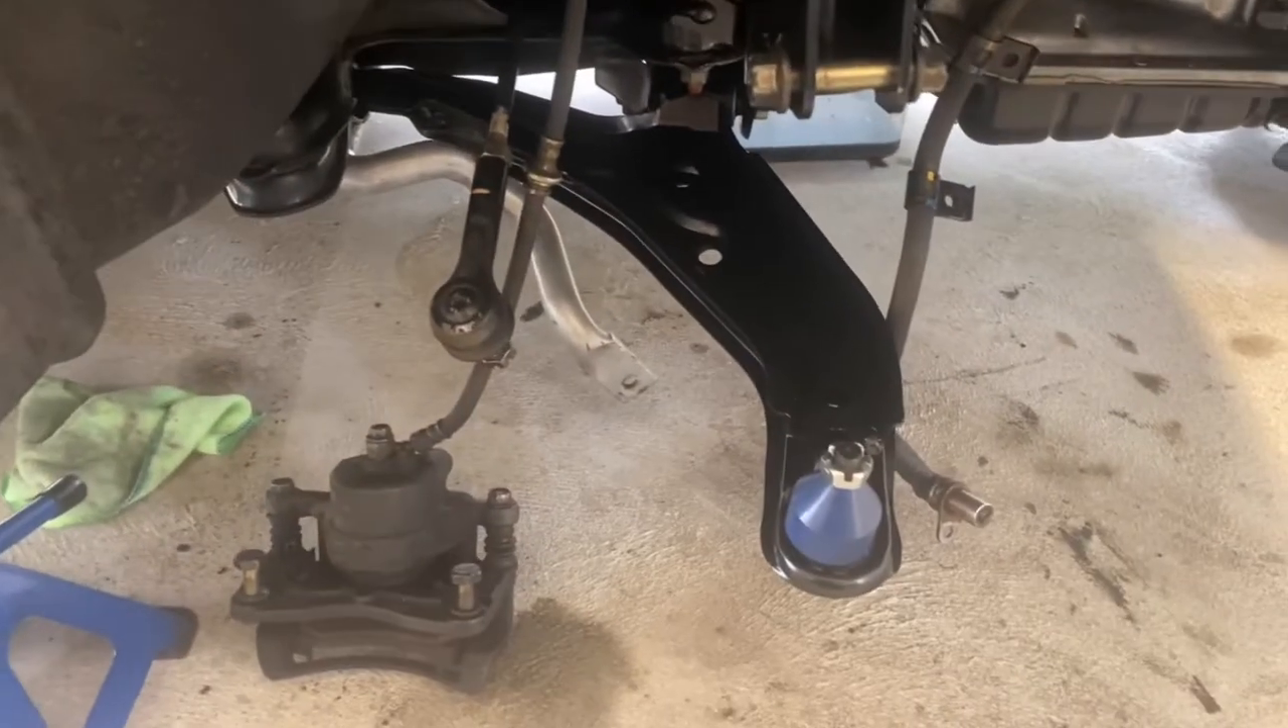So here on the driver's side, we've got the lower control arms installed.